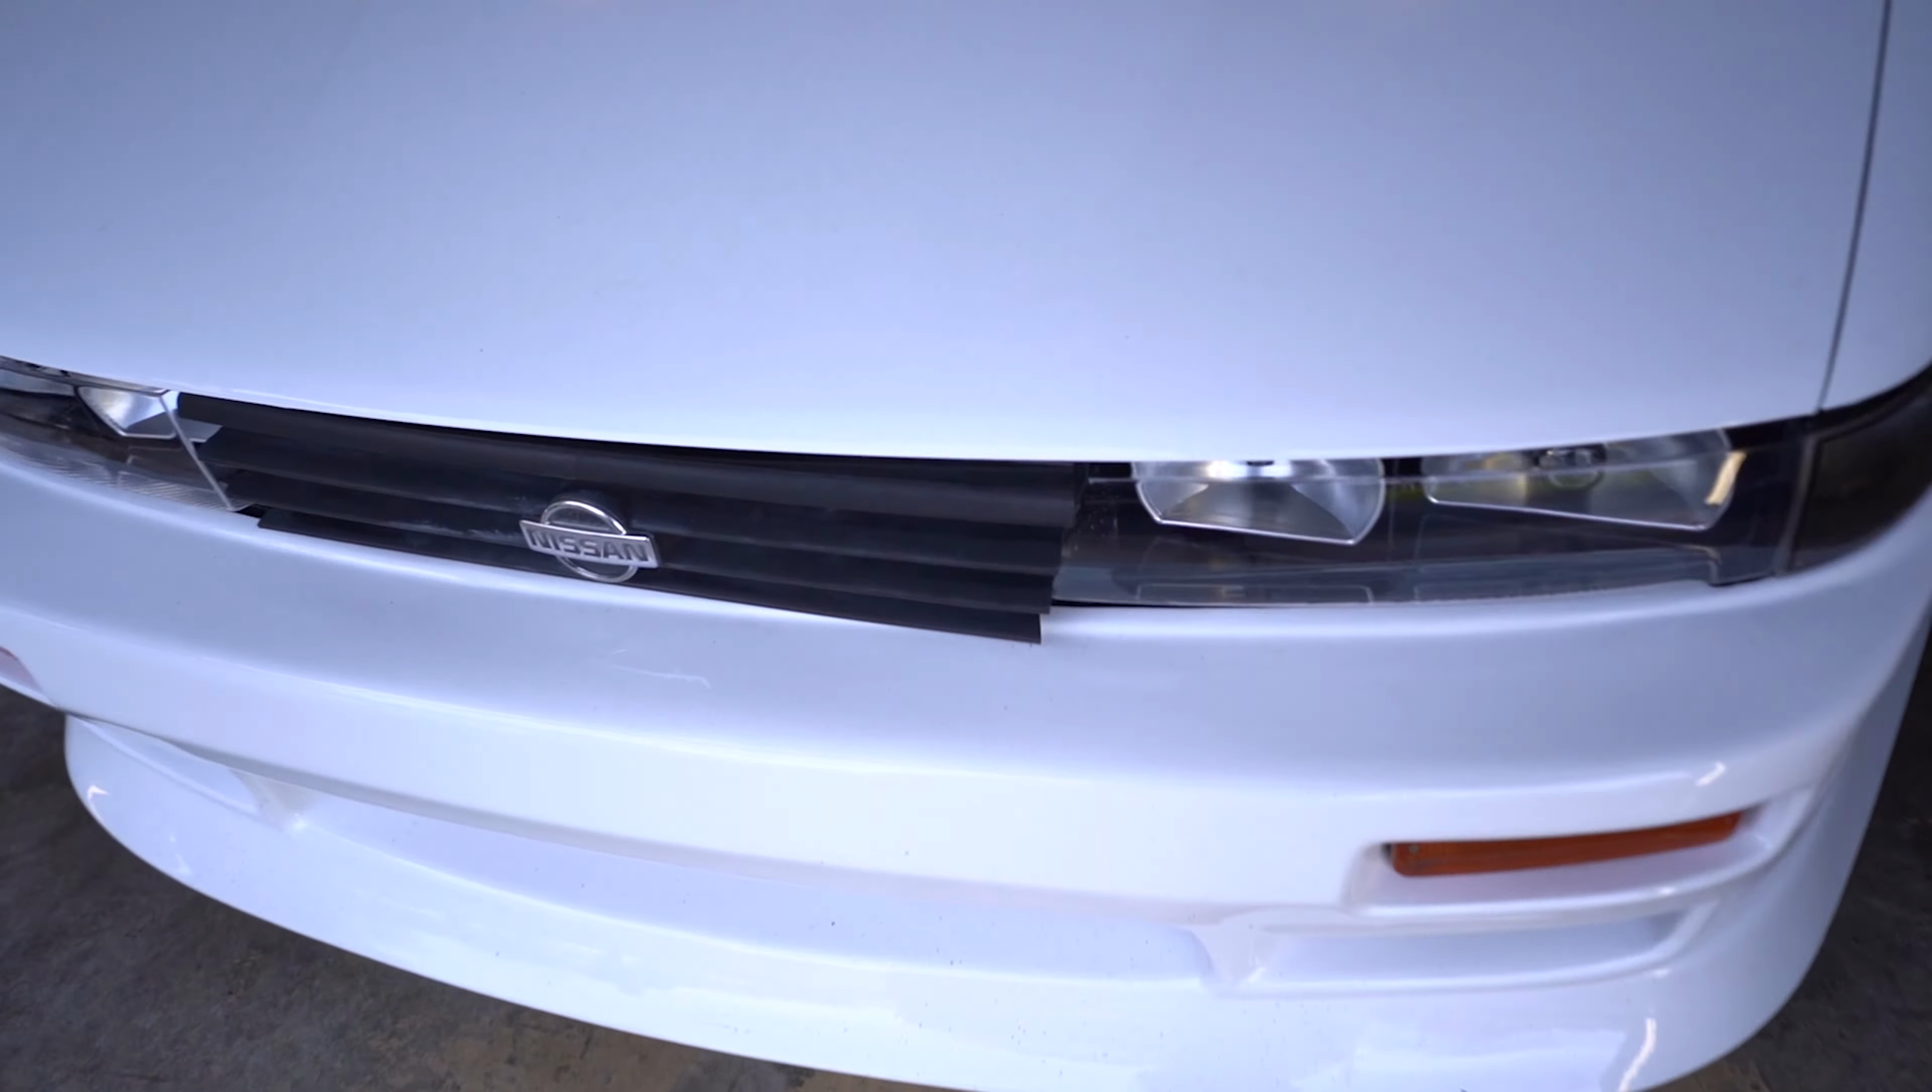My grill's not in all the way.